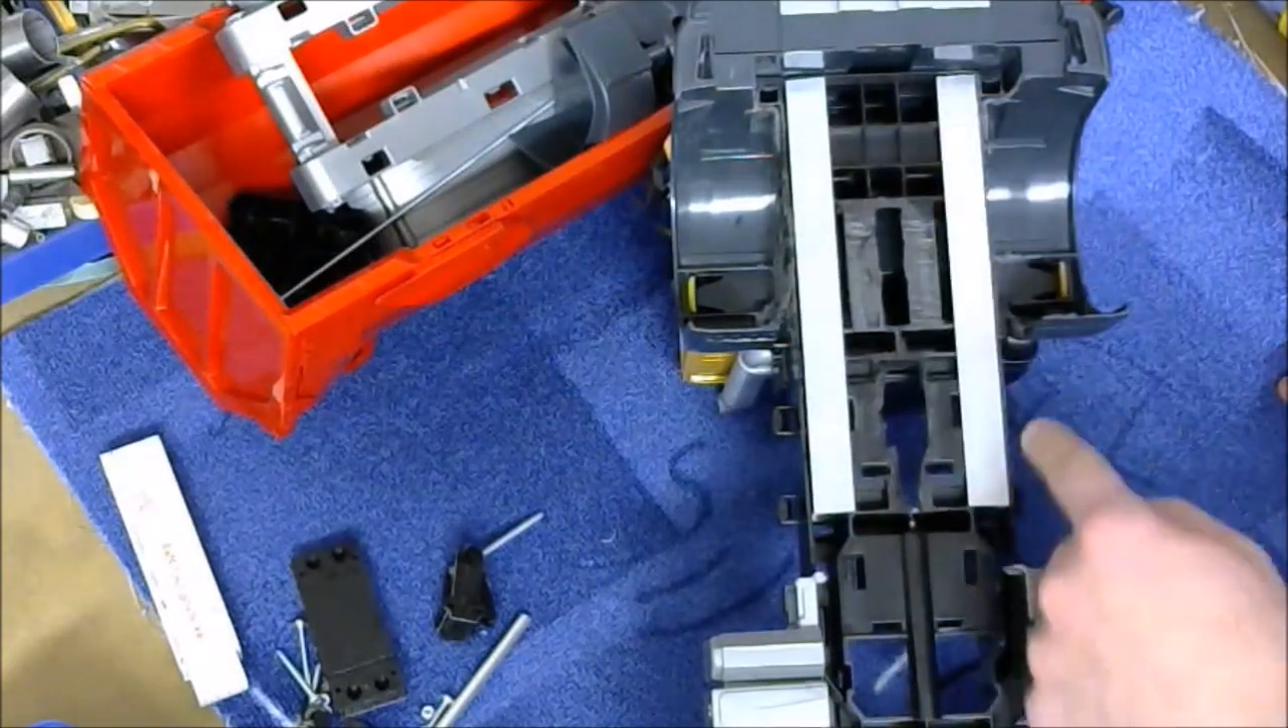Die aluschienen habe ich schon eingebaut das war nicht die große kunst.